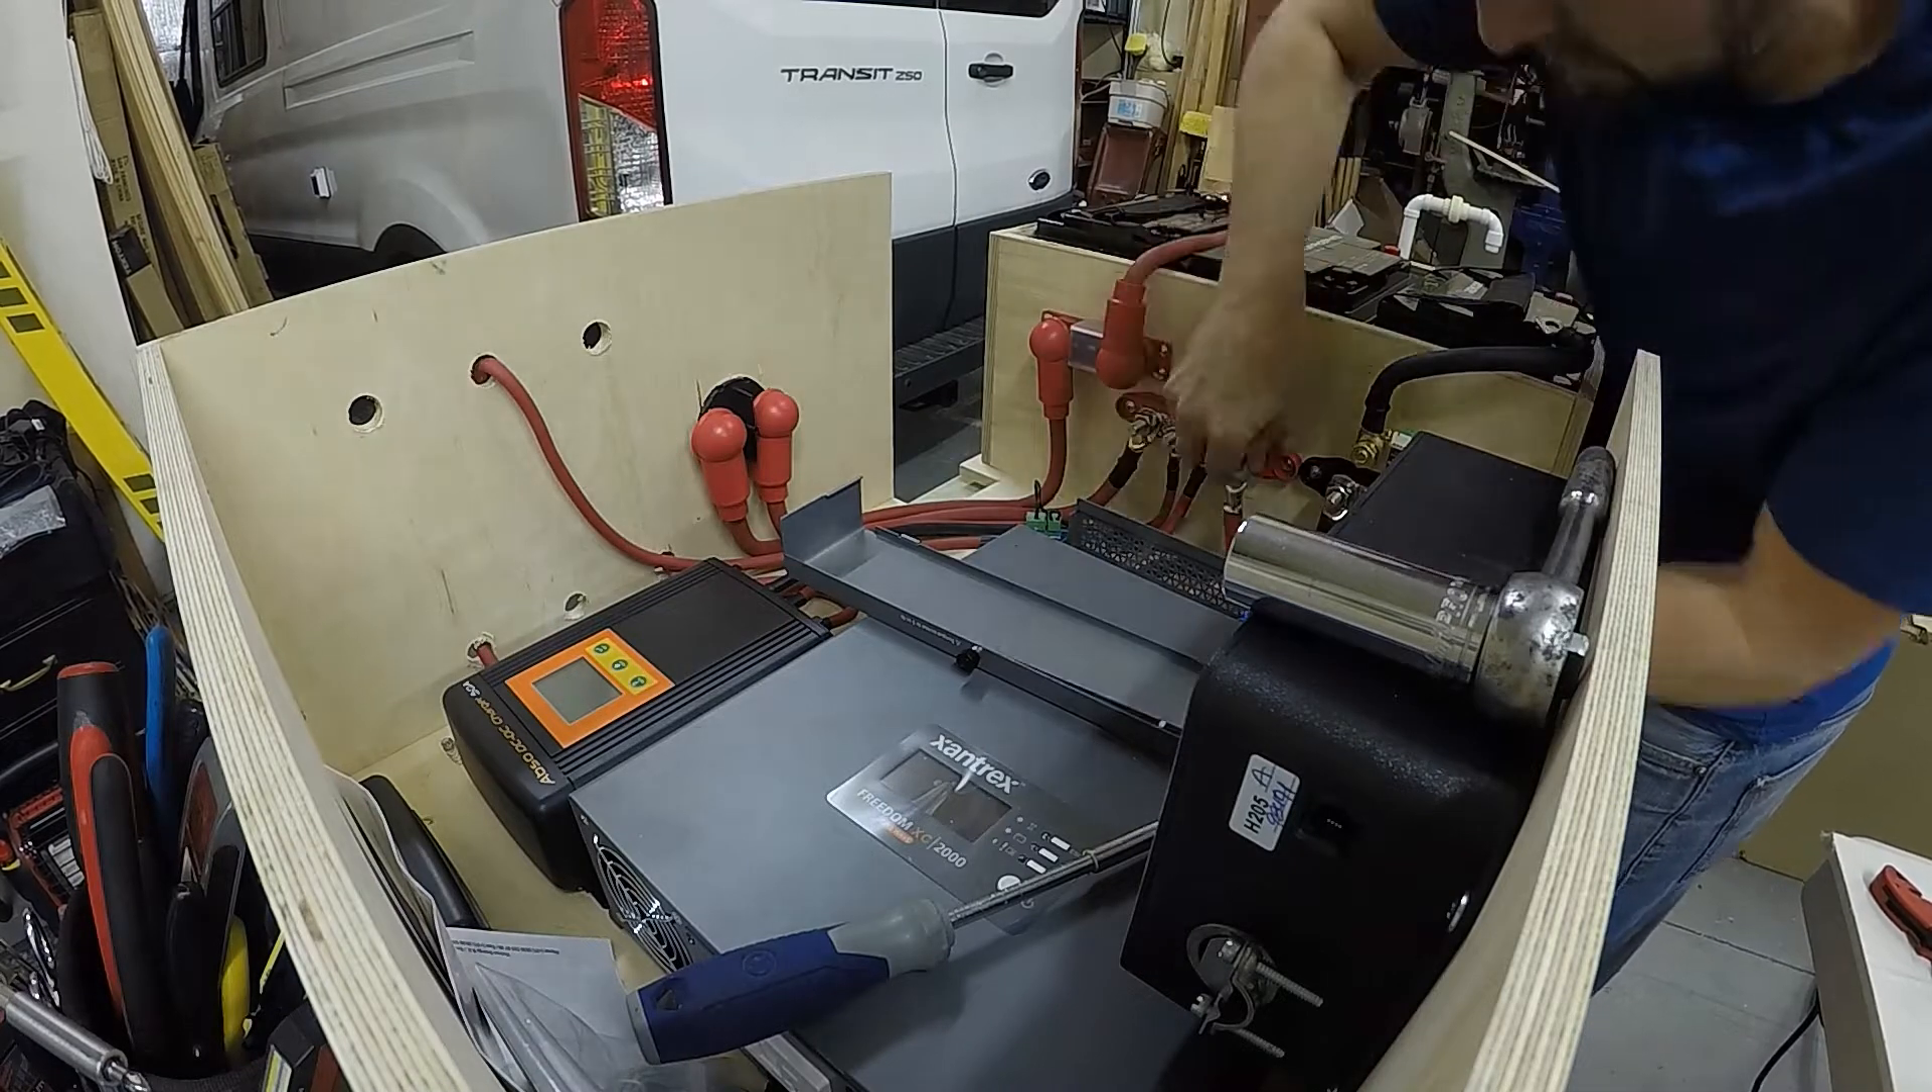I've got all the components mounted and a lot of the wiring done and just making the last few connections.